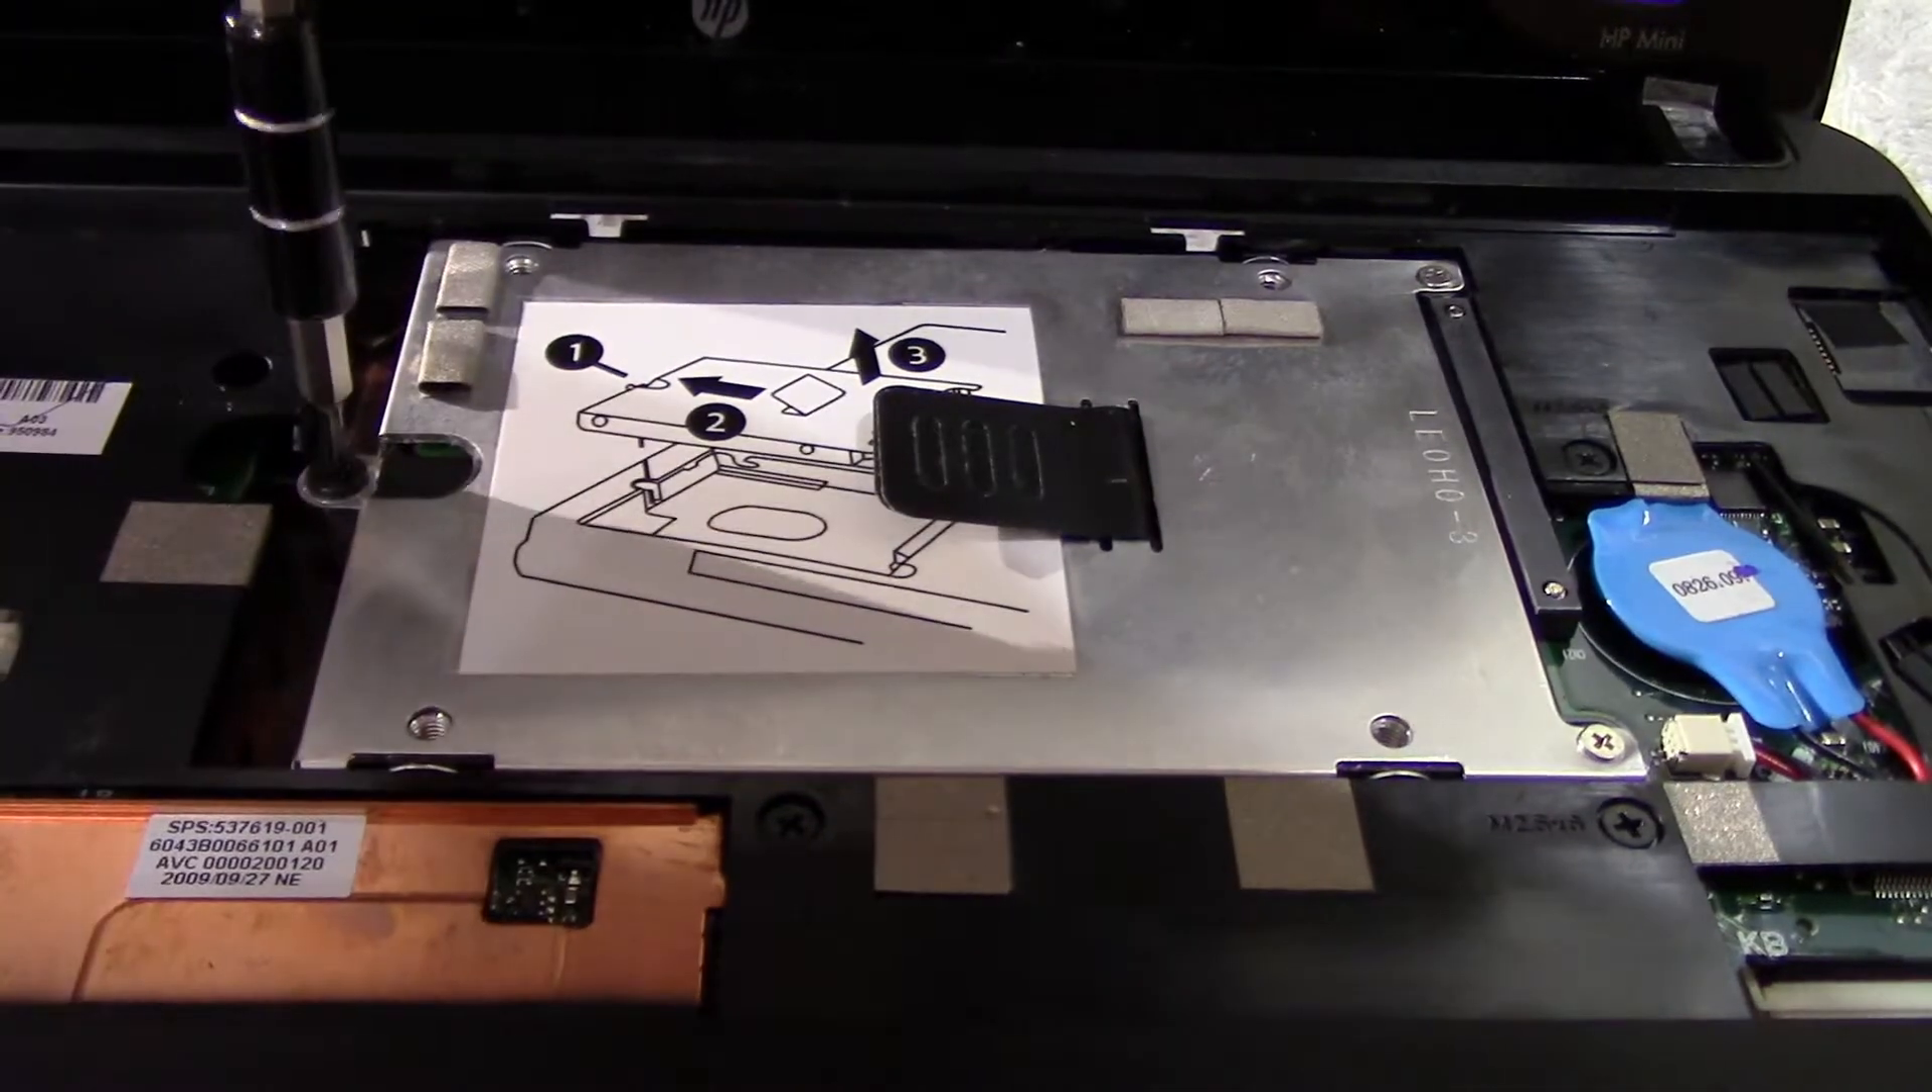So now that we have the keyboard removed, you can see the hard drive here.